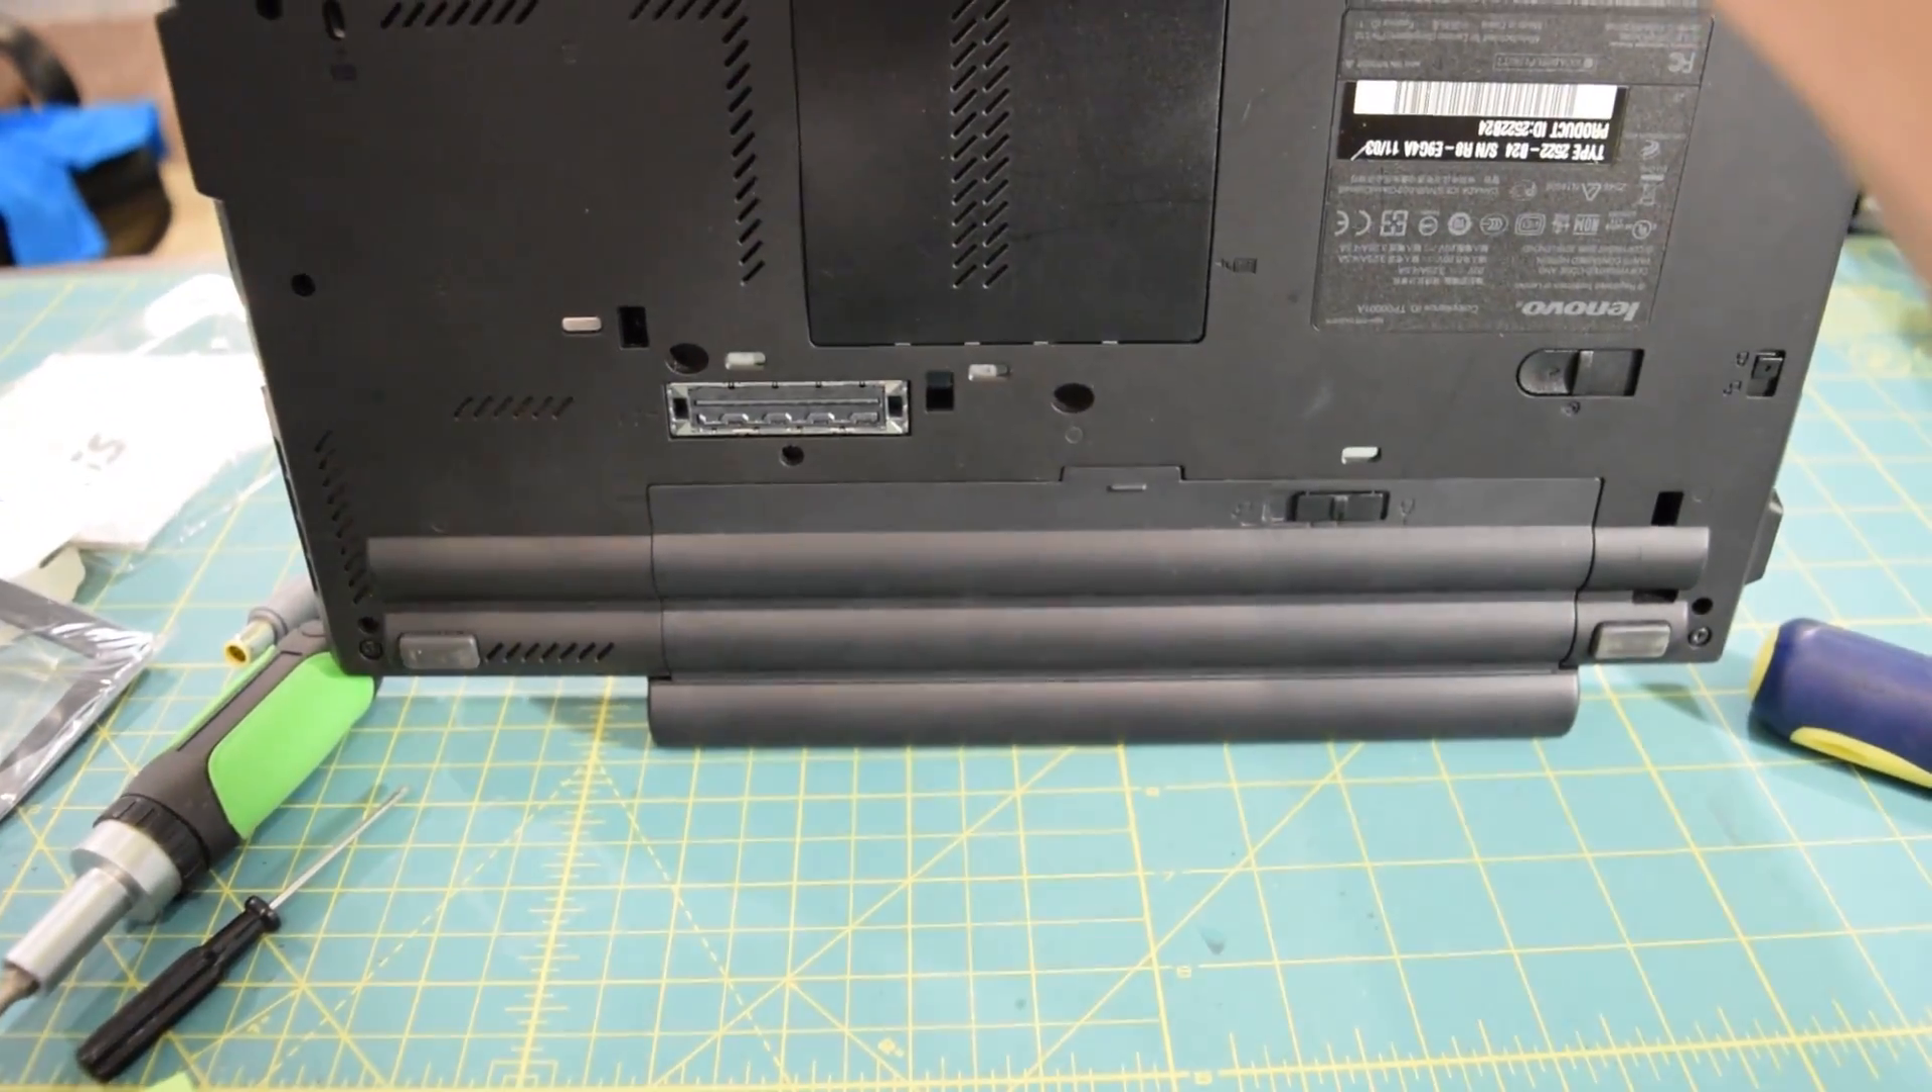I went ahead and slapped the 9-cell battery into the system.